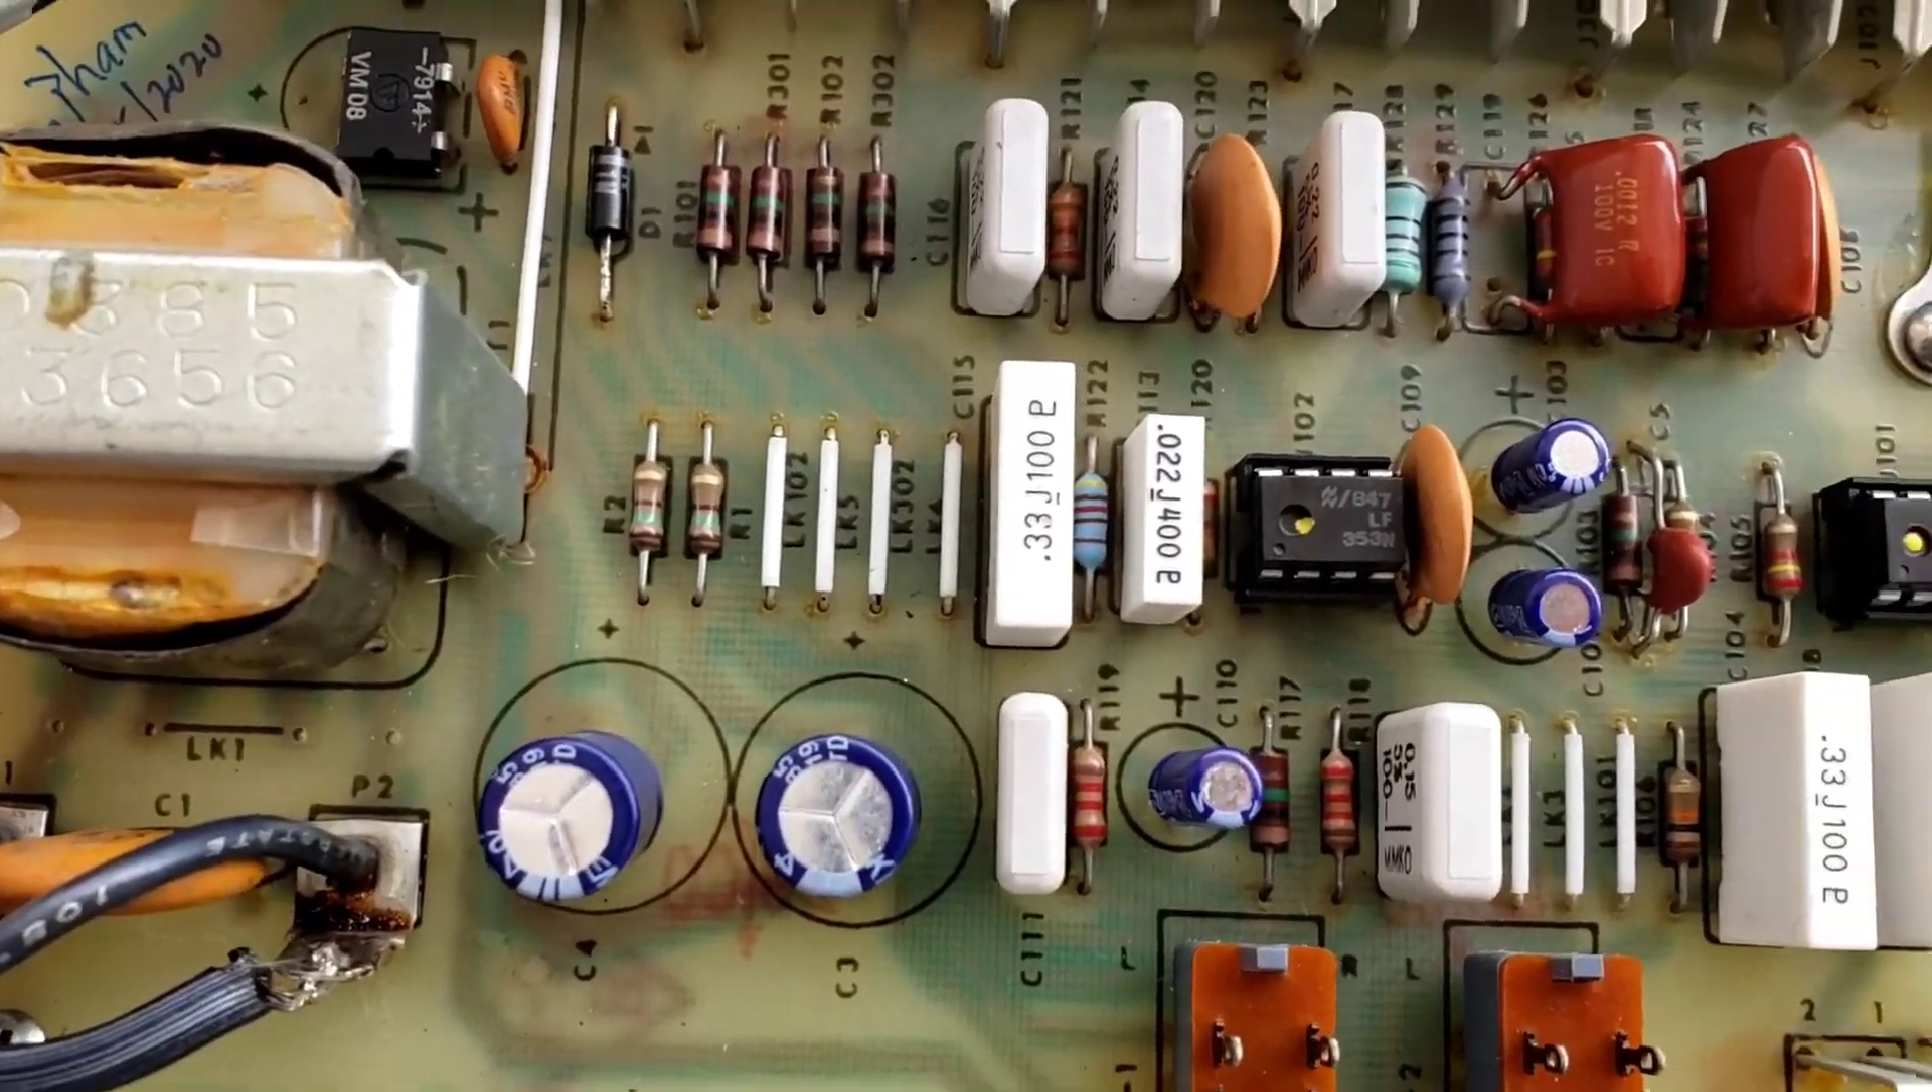Everything has been installed back. Capacitors are in place.